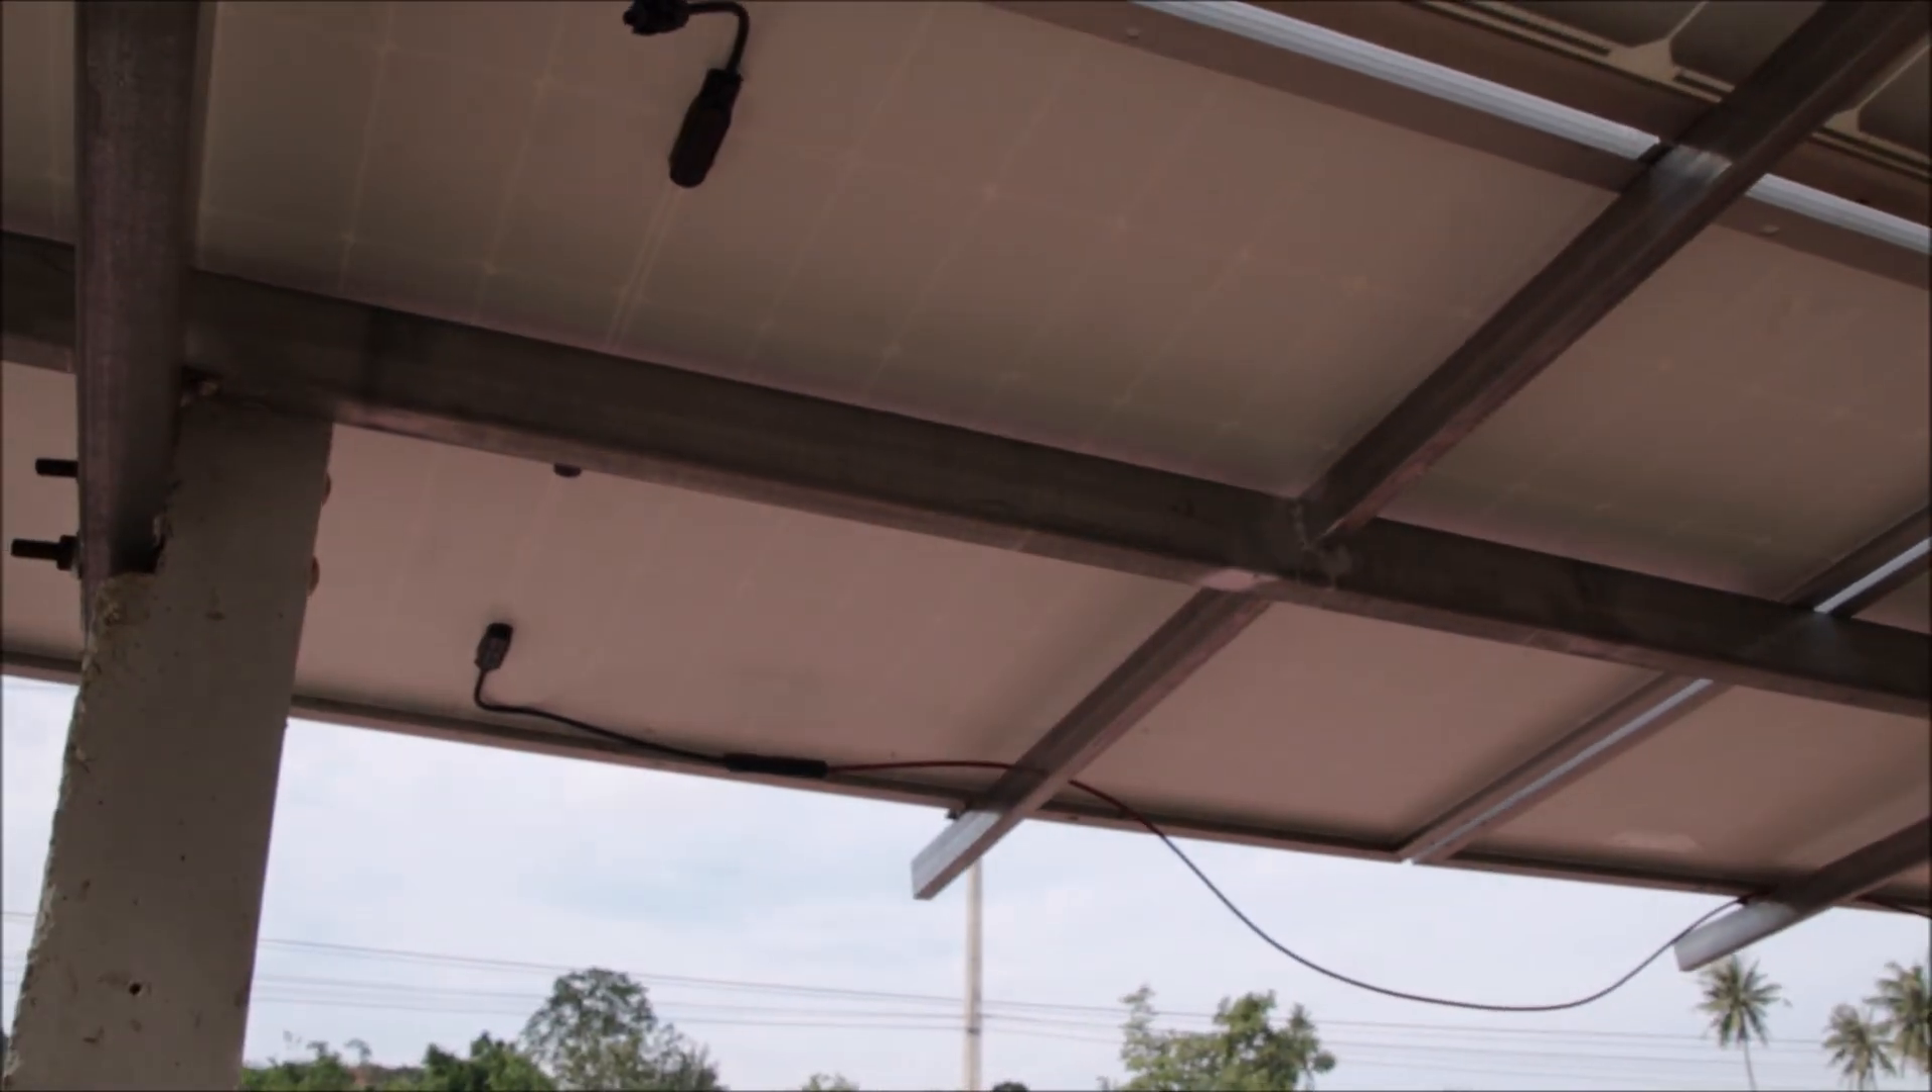I've installed the panels yesterday what's missing now is just to connect them.